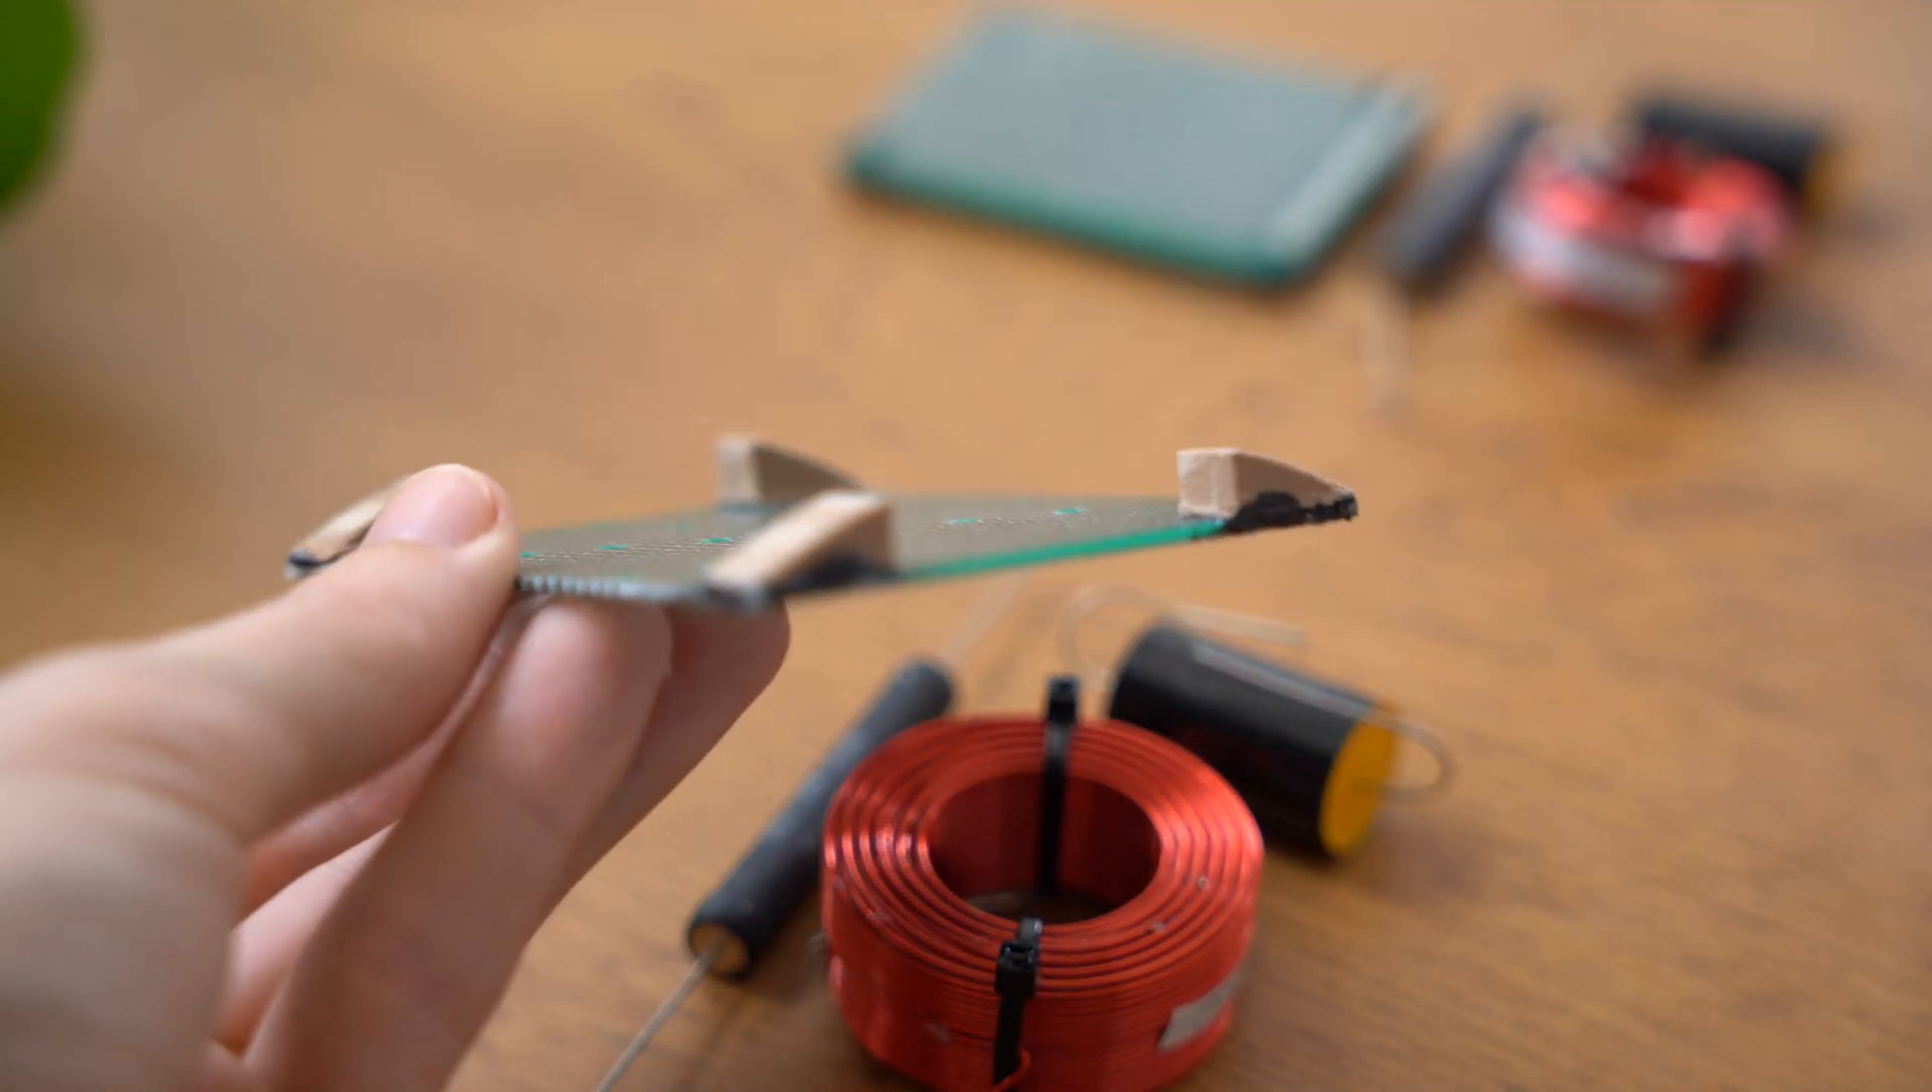On the bottom of the PCB board, I glued on some standoffs which matched the shape of the speaker for a better bonding of the glue.